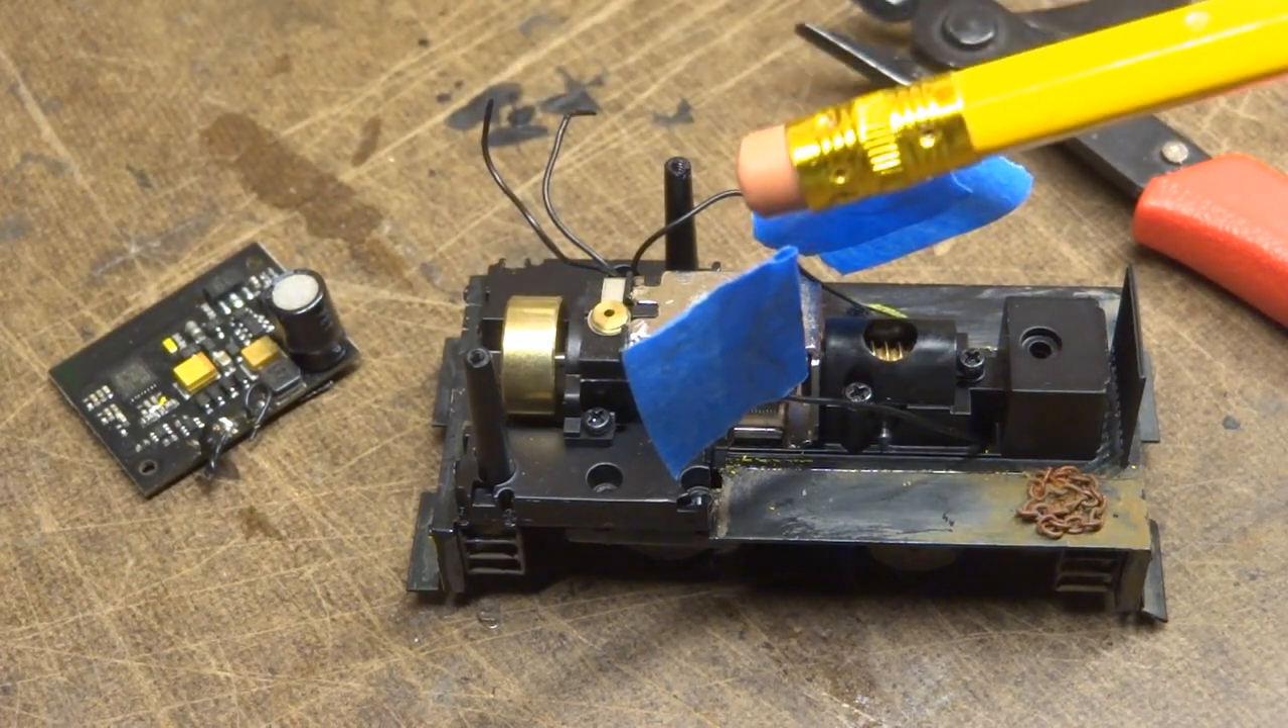So, the little decoder is removed.